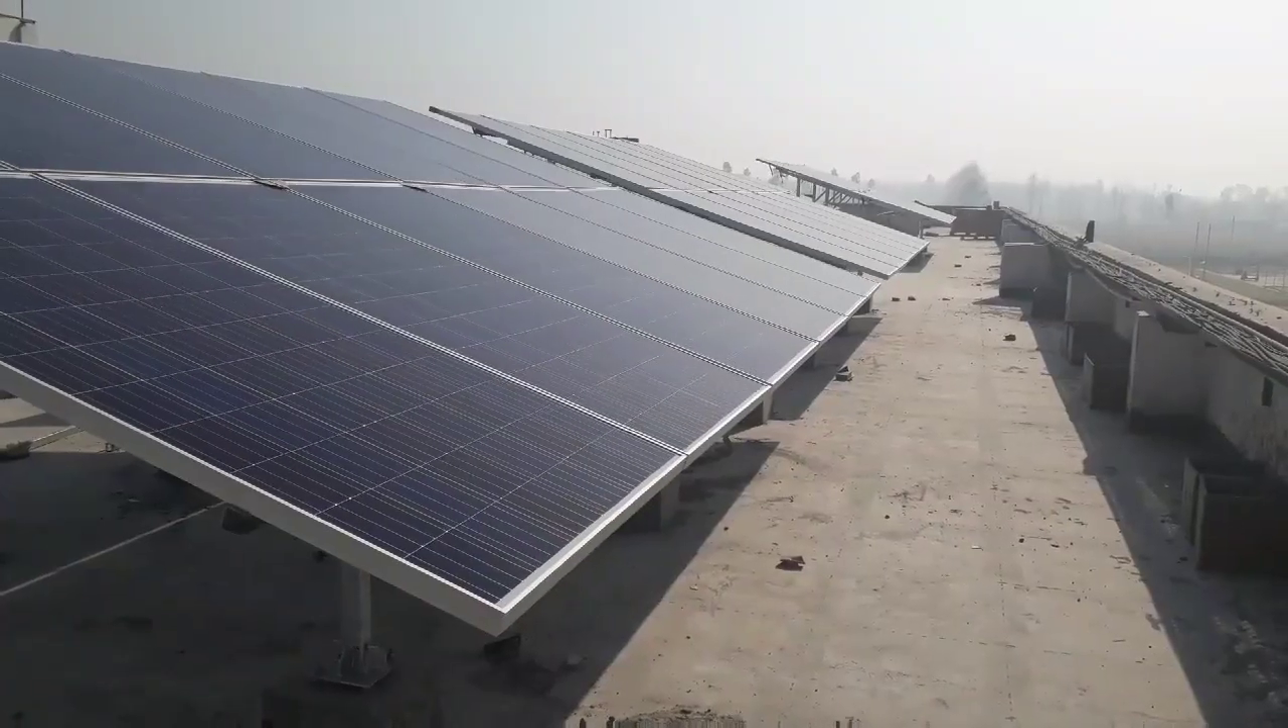यह हमारी प्लेटे लग चुकी है।